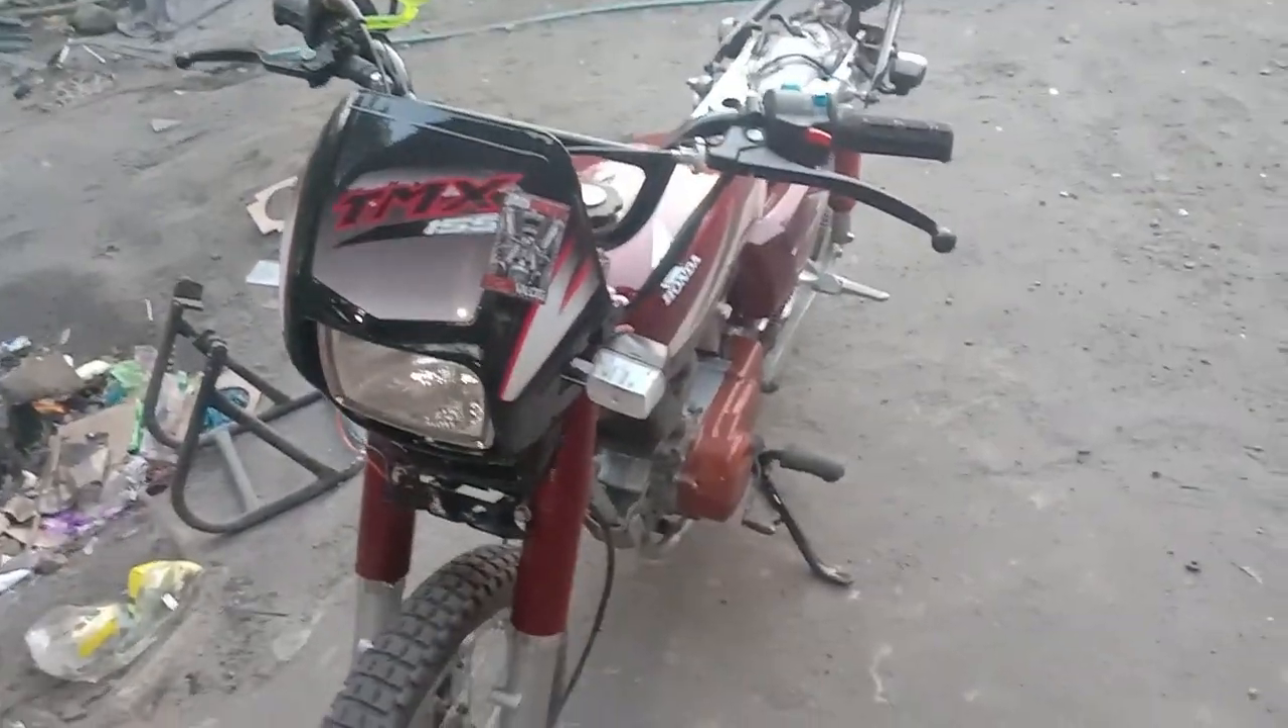So nakabit na natin Yun yun mga guys nakabit na yung headlight nya mga guys.